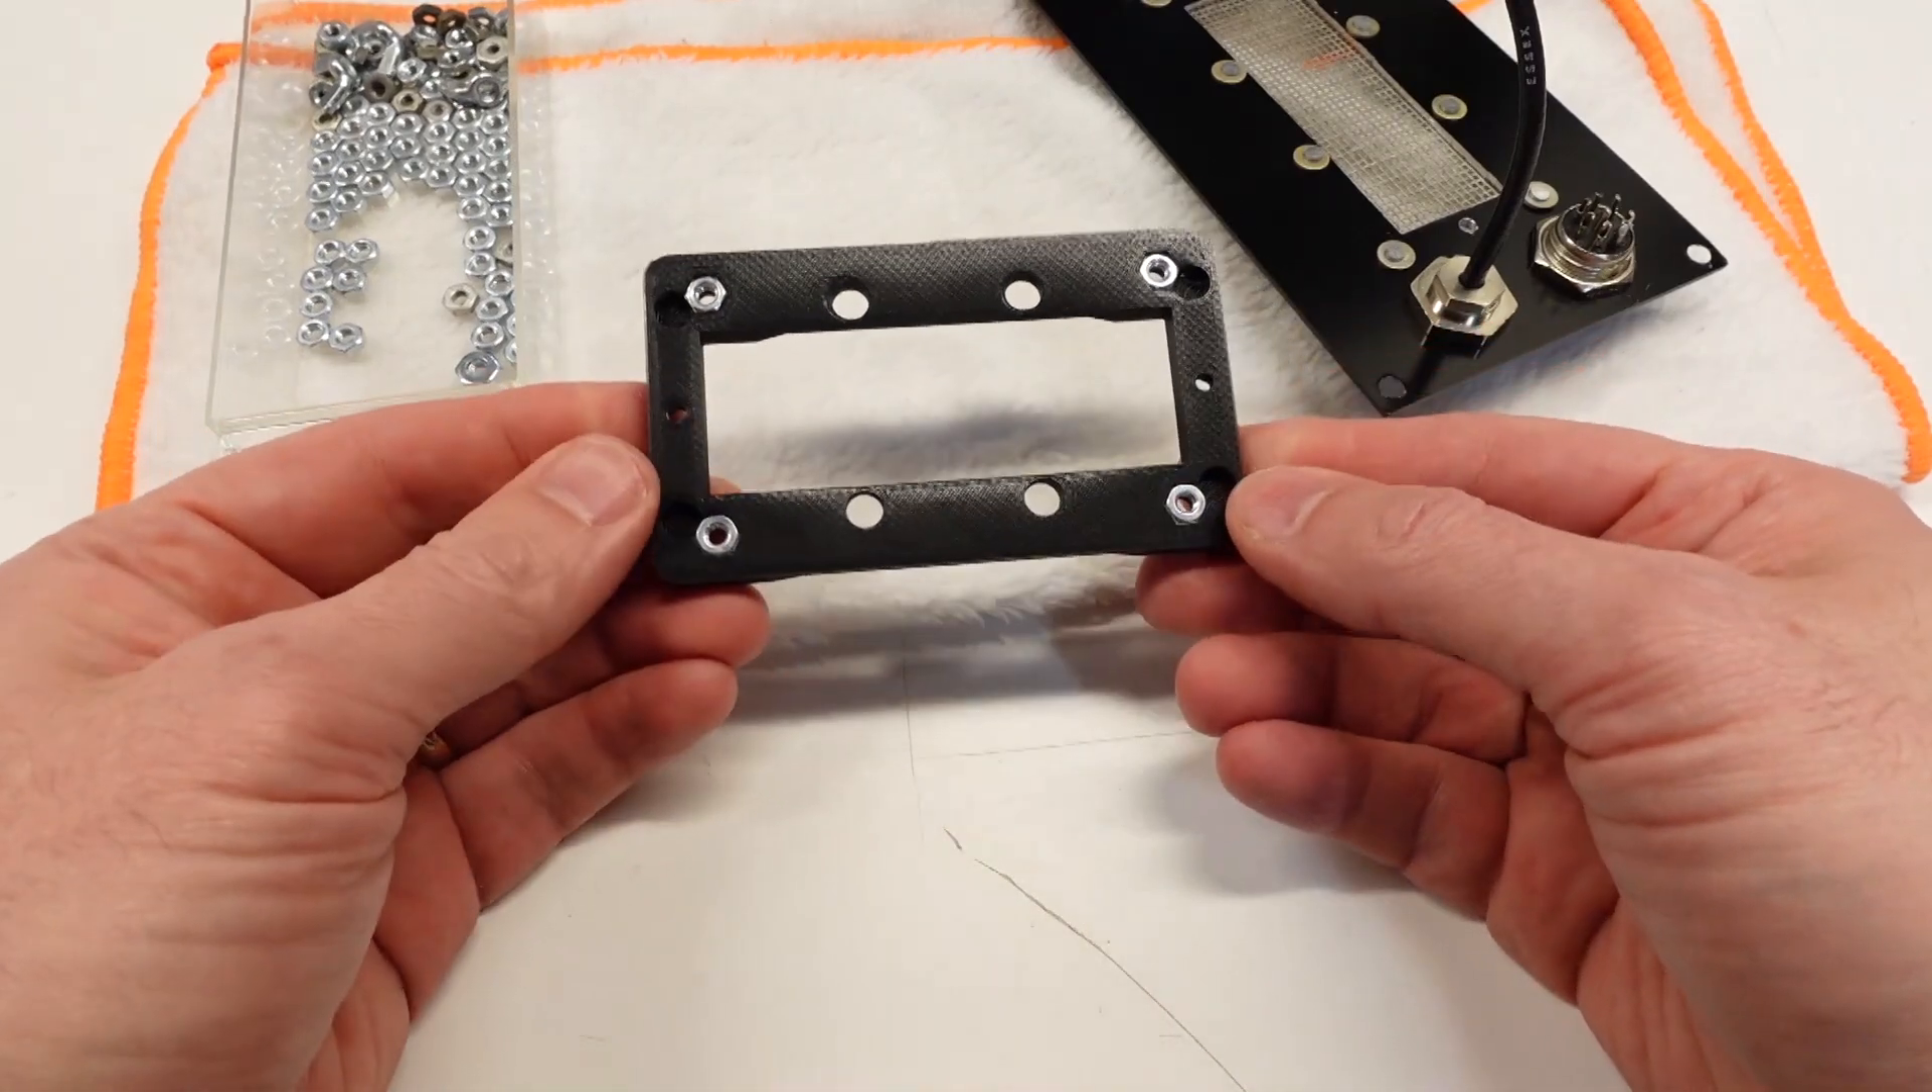I did not use rivets in the middle holes on either side. Now that's where I'm going to use screws to hold the speaker mounting bracket in place.